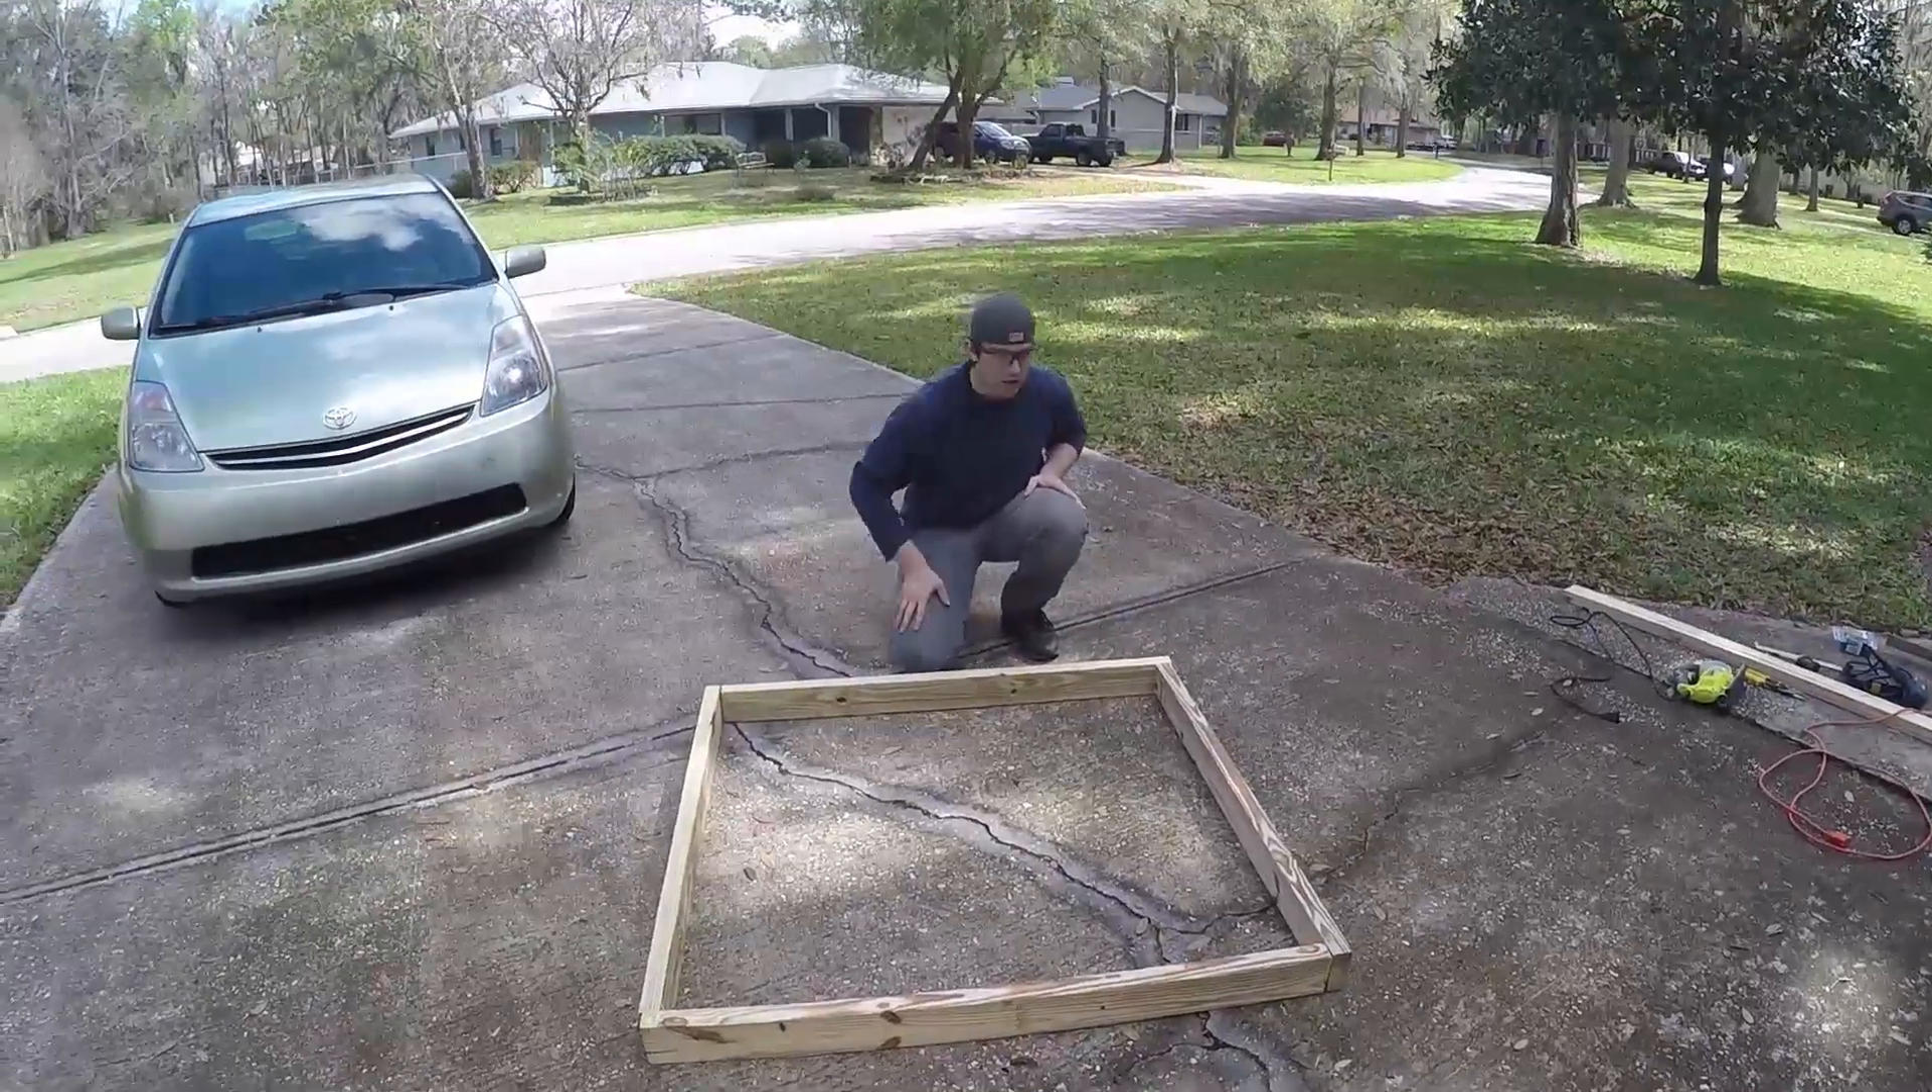I put the end of each two by four up against the other.